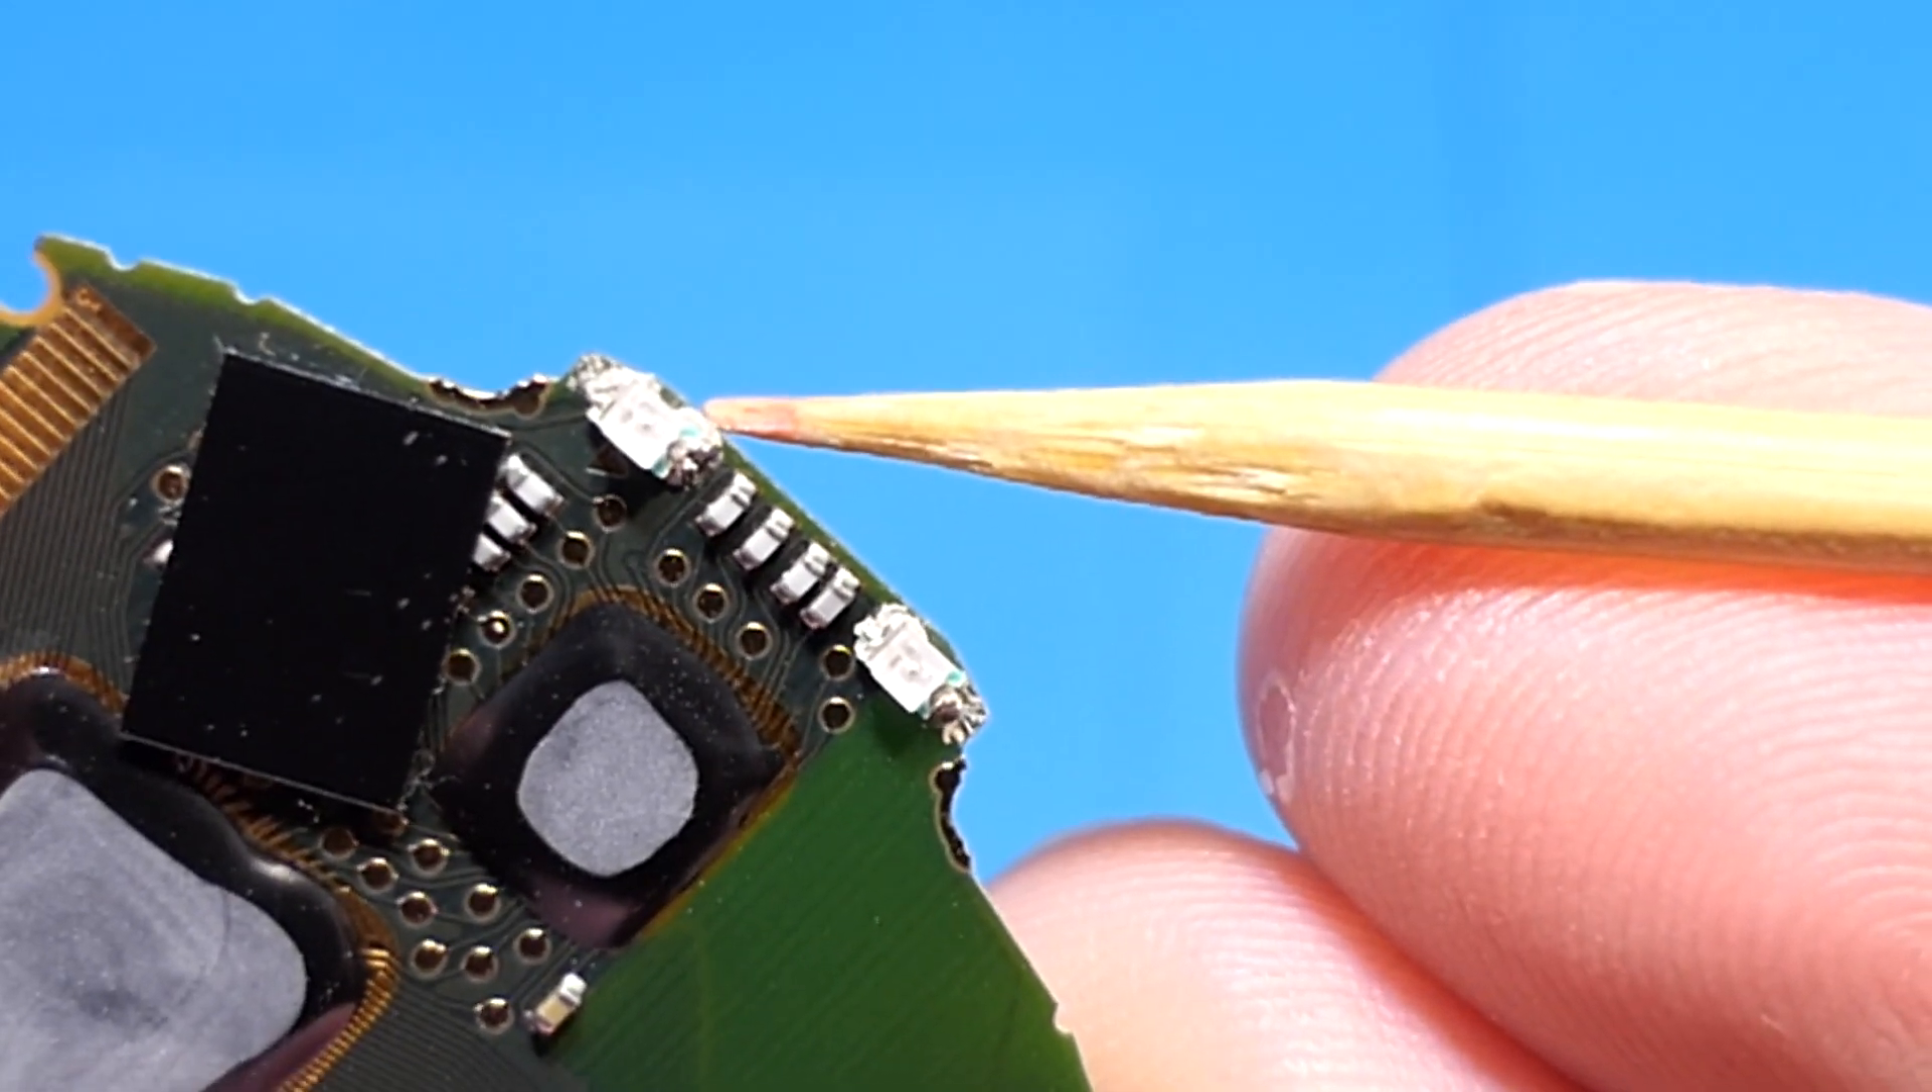I've used solder paste to fix the little LEDs here.